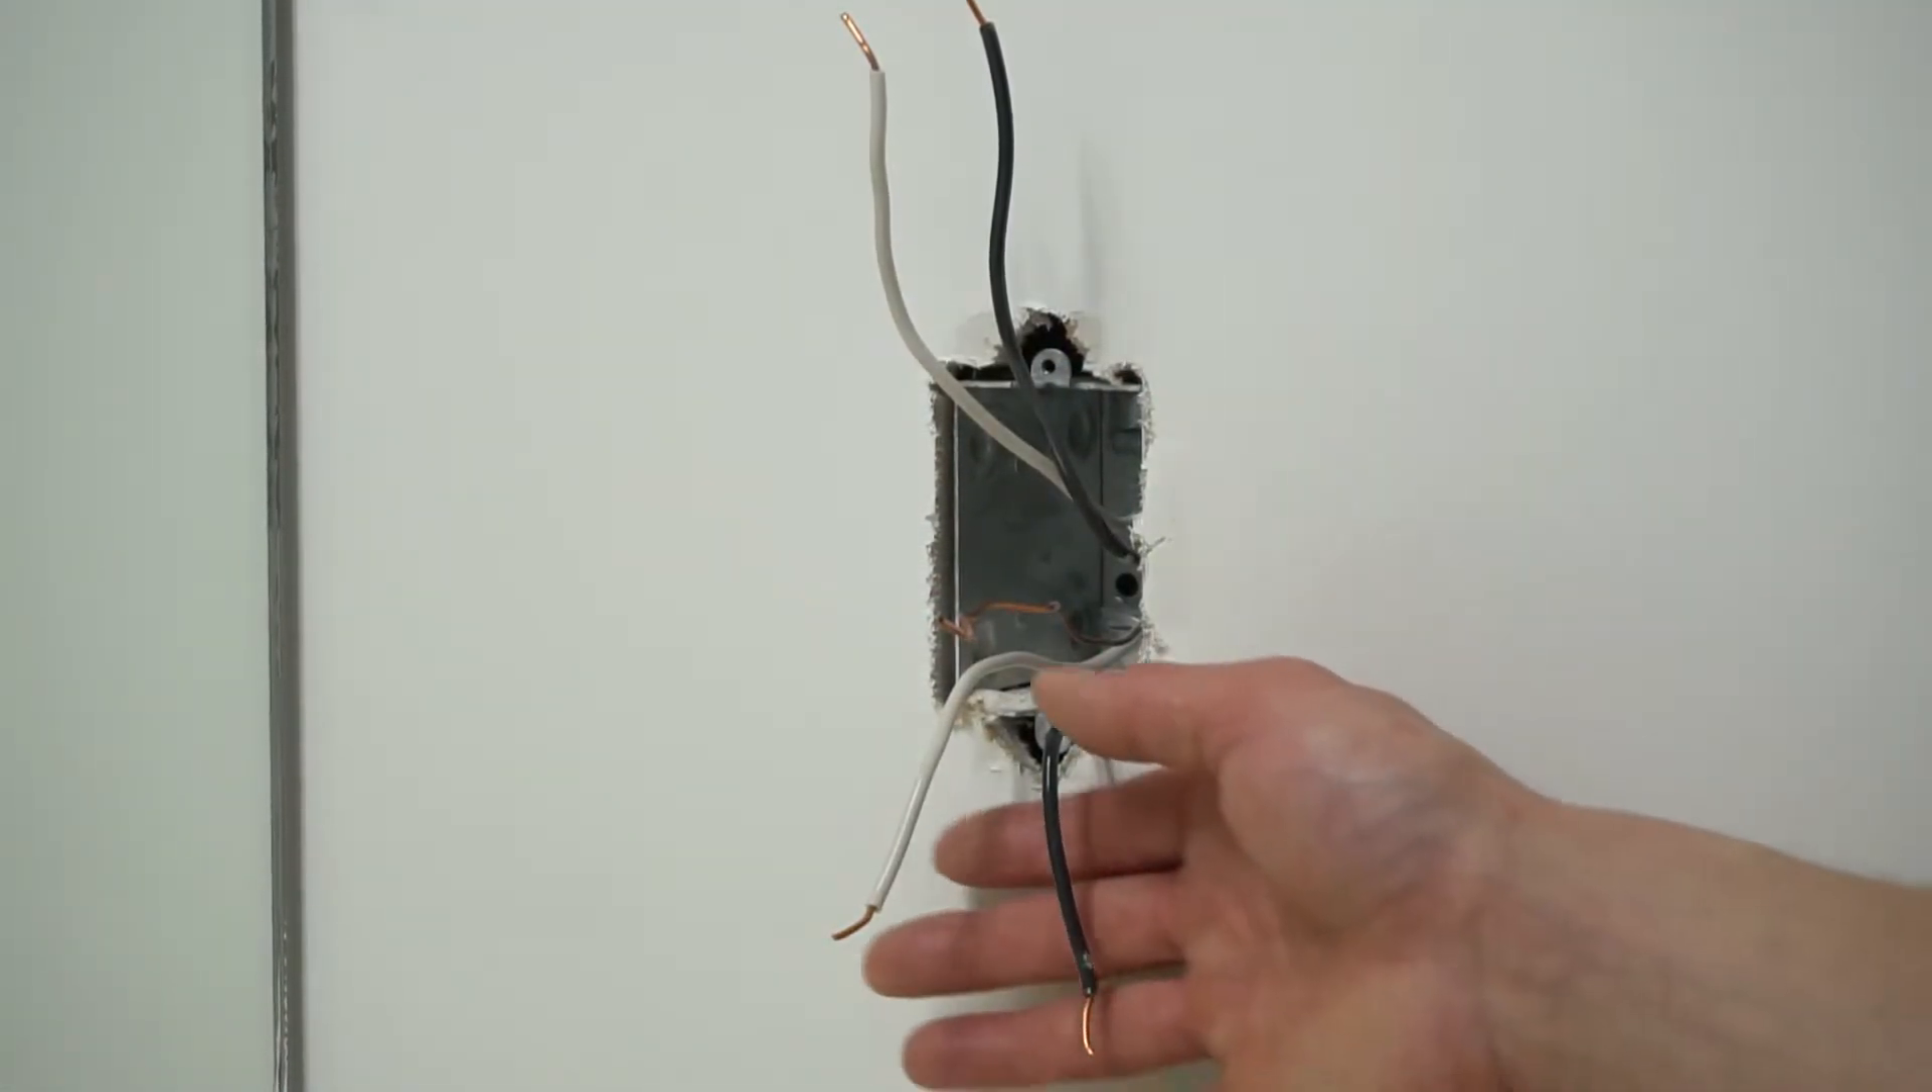We now have successfully removed the plug from the wires.